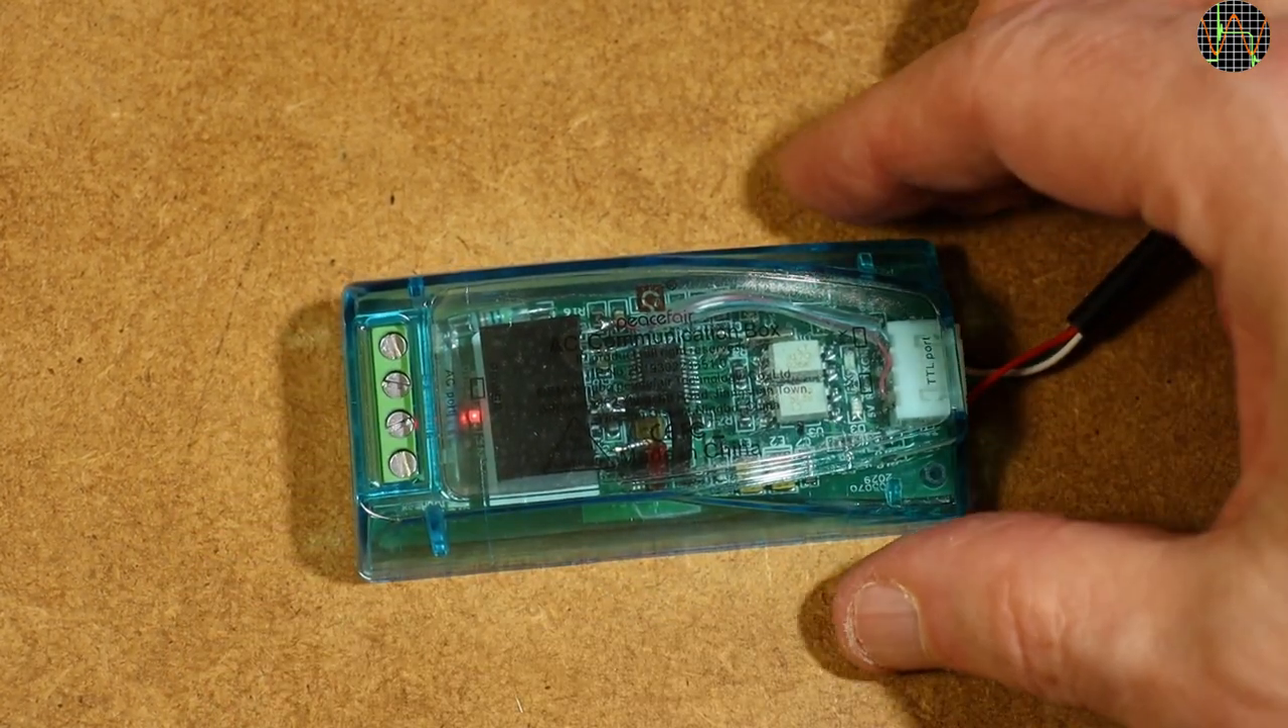So there is no problem in reusing the original case. Everything fits very neatly.